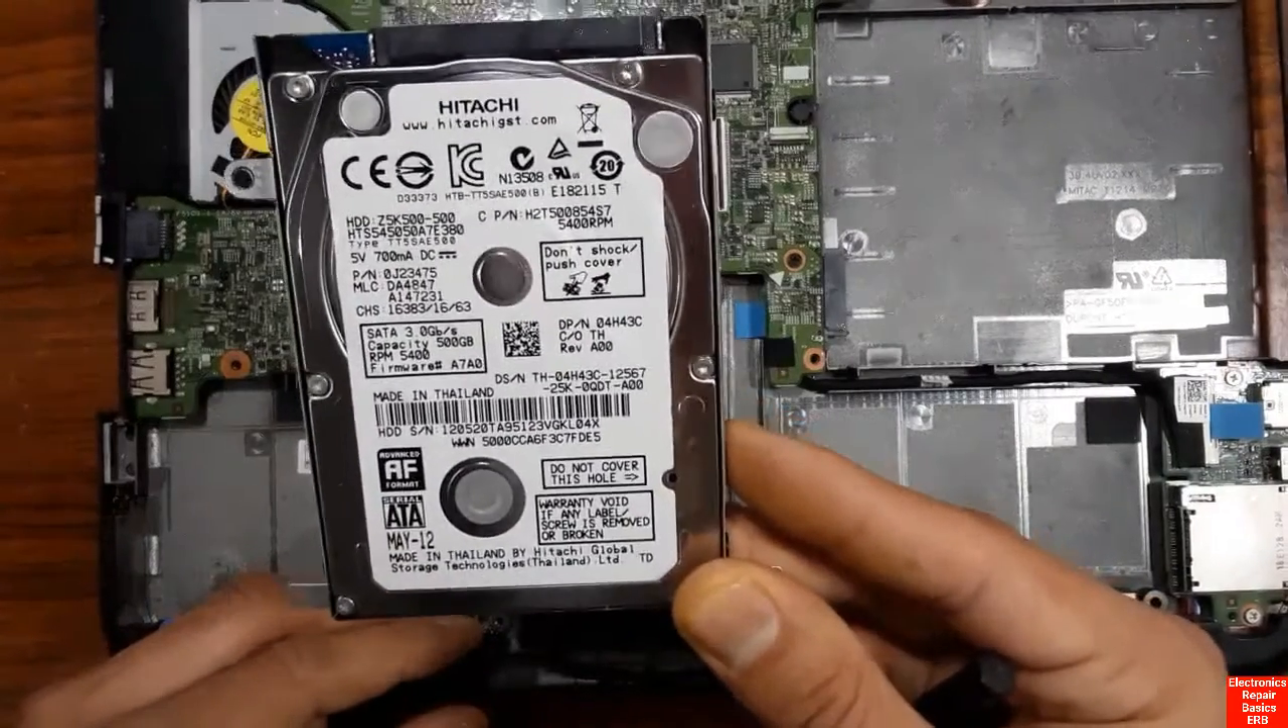Now the hard disk drive is removed.